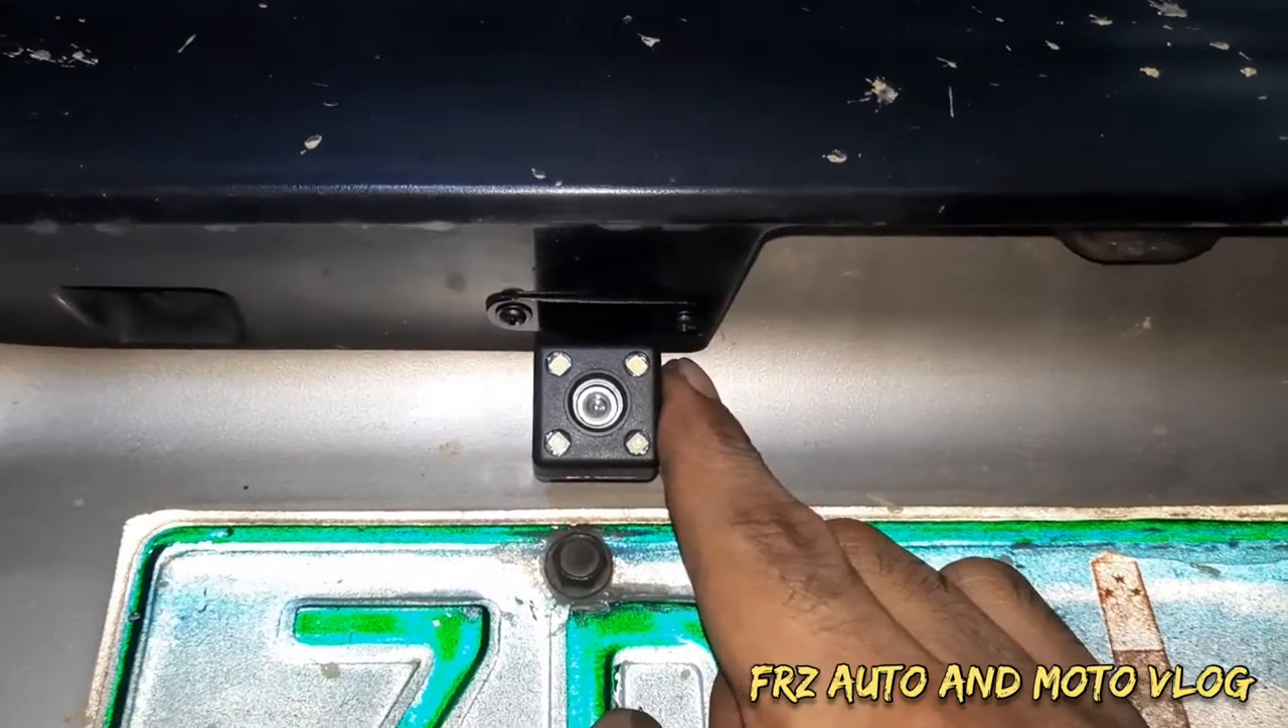Eto na yung back camera na kinabit natin sa crosswind.